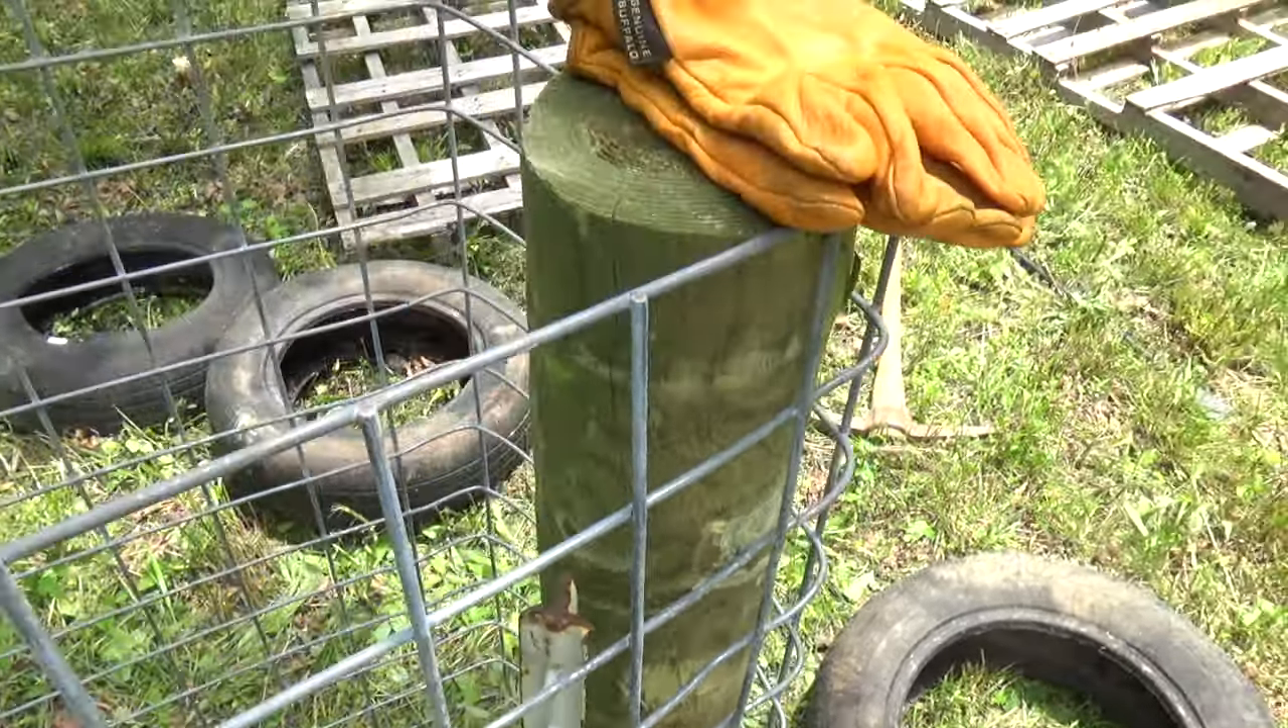And you can see where I dropped that four foot post right here in the corner of the cage.